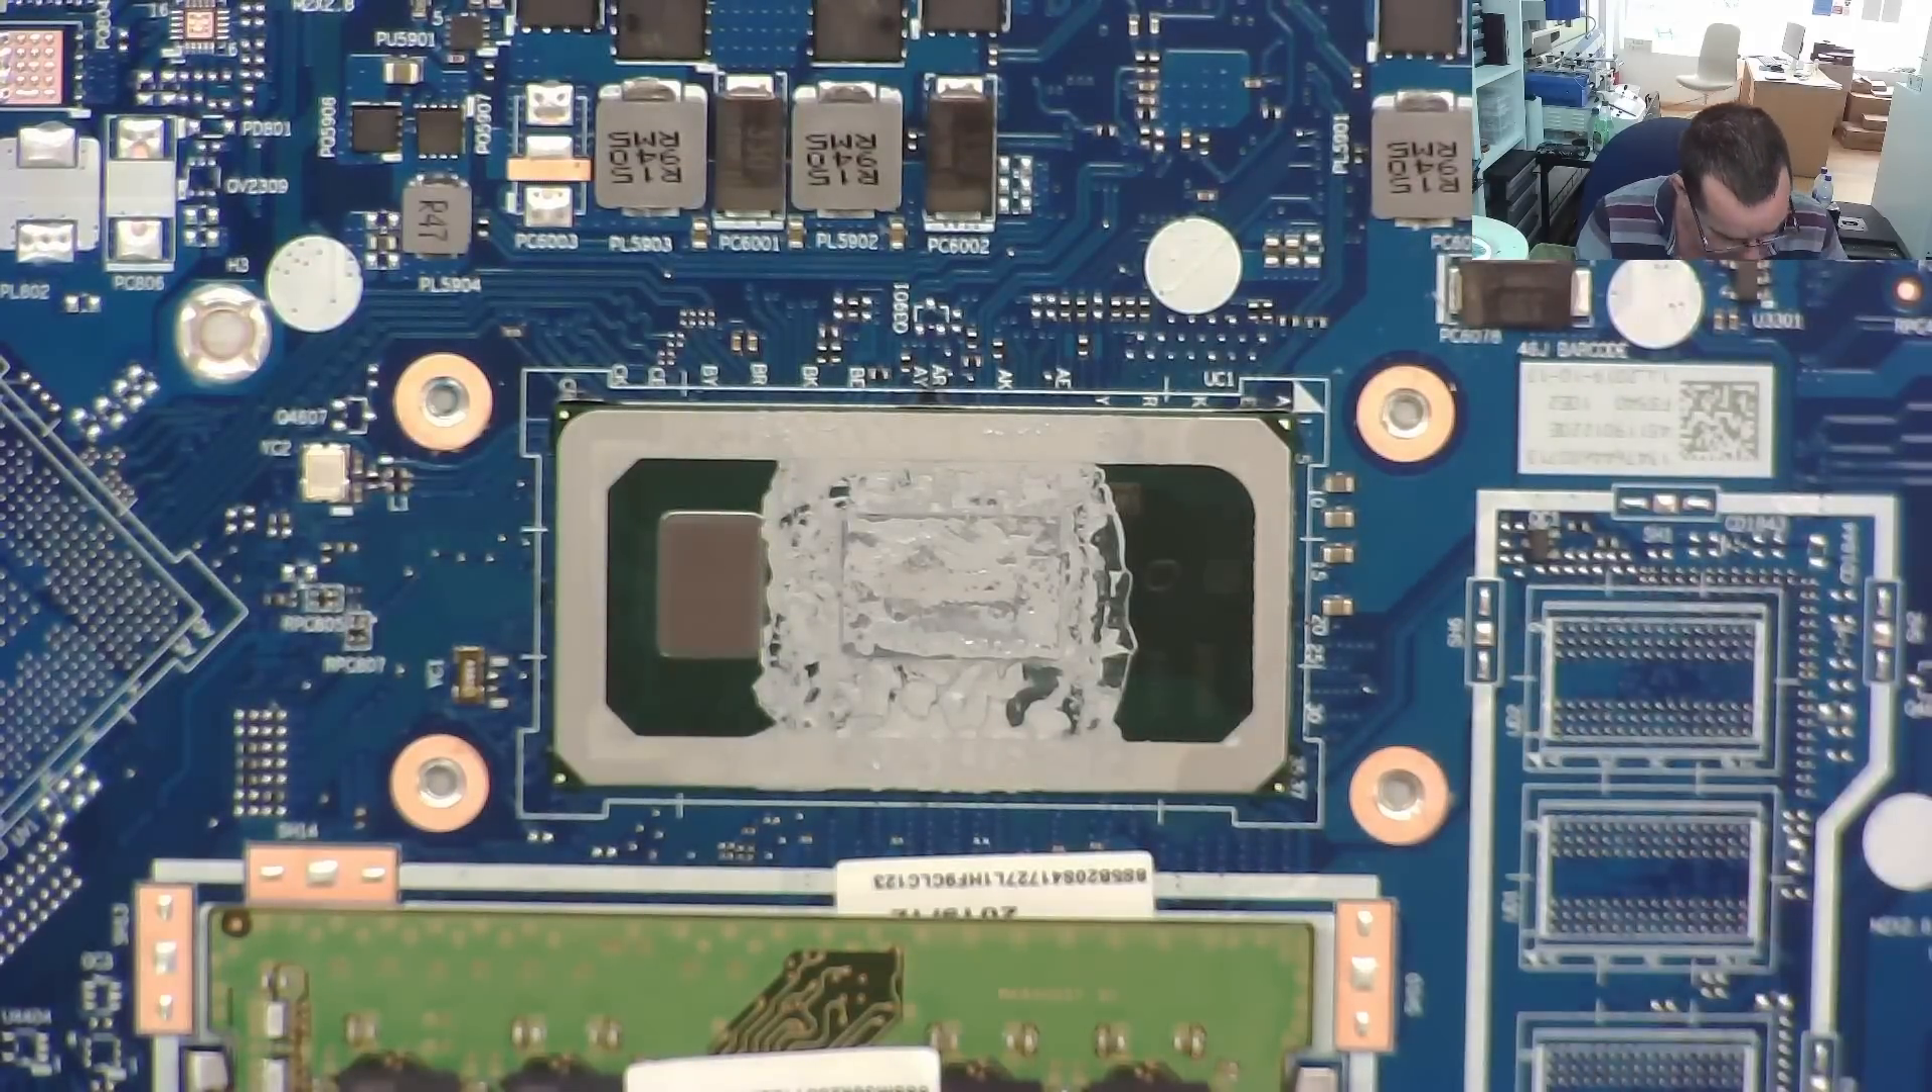I've taken the heat pipe off, which is quite easy to do.